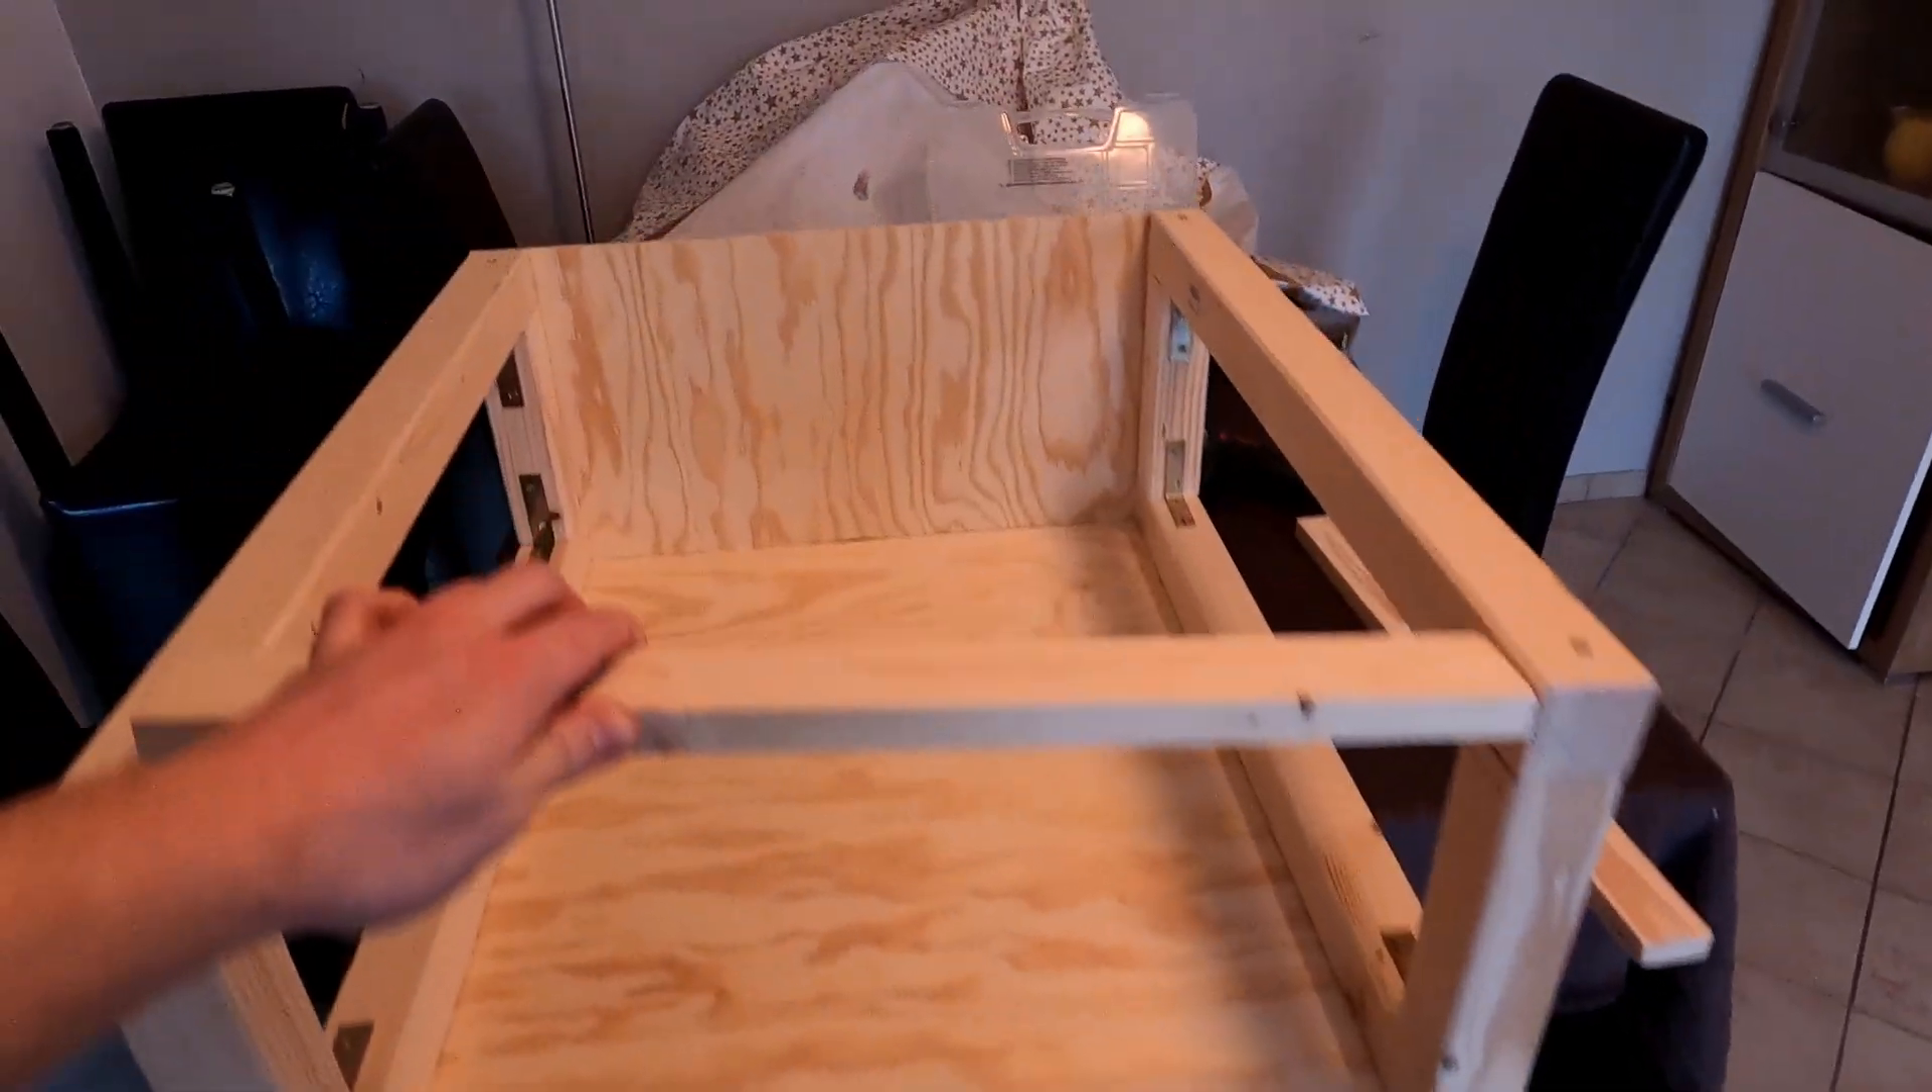Die bodenplatte und rückwand ist daran und damit ist das ganze dann eigentlich auch fast schon fertig.